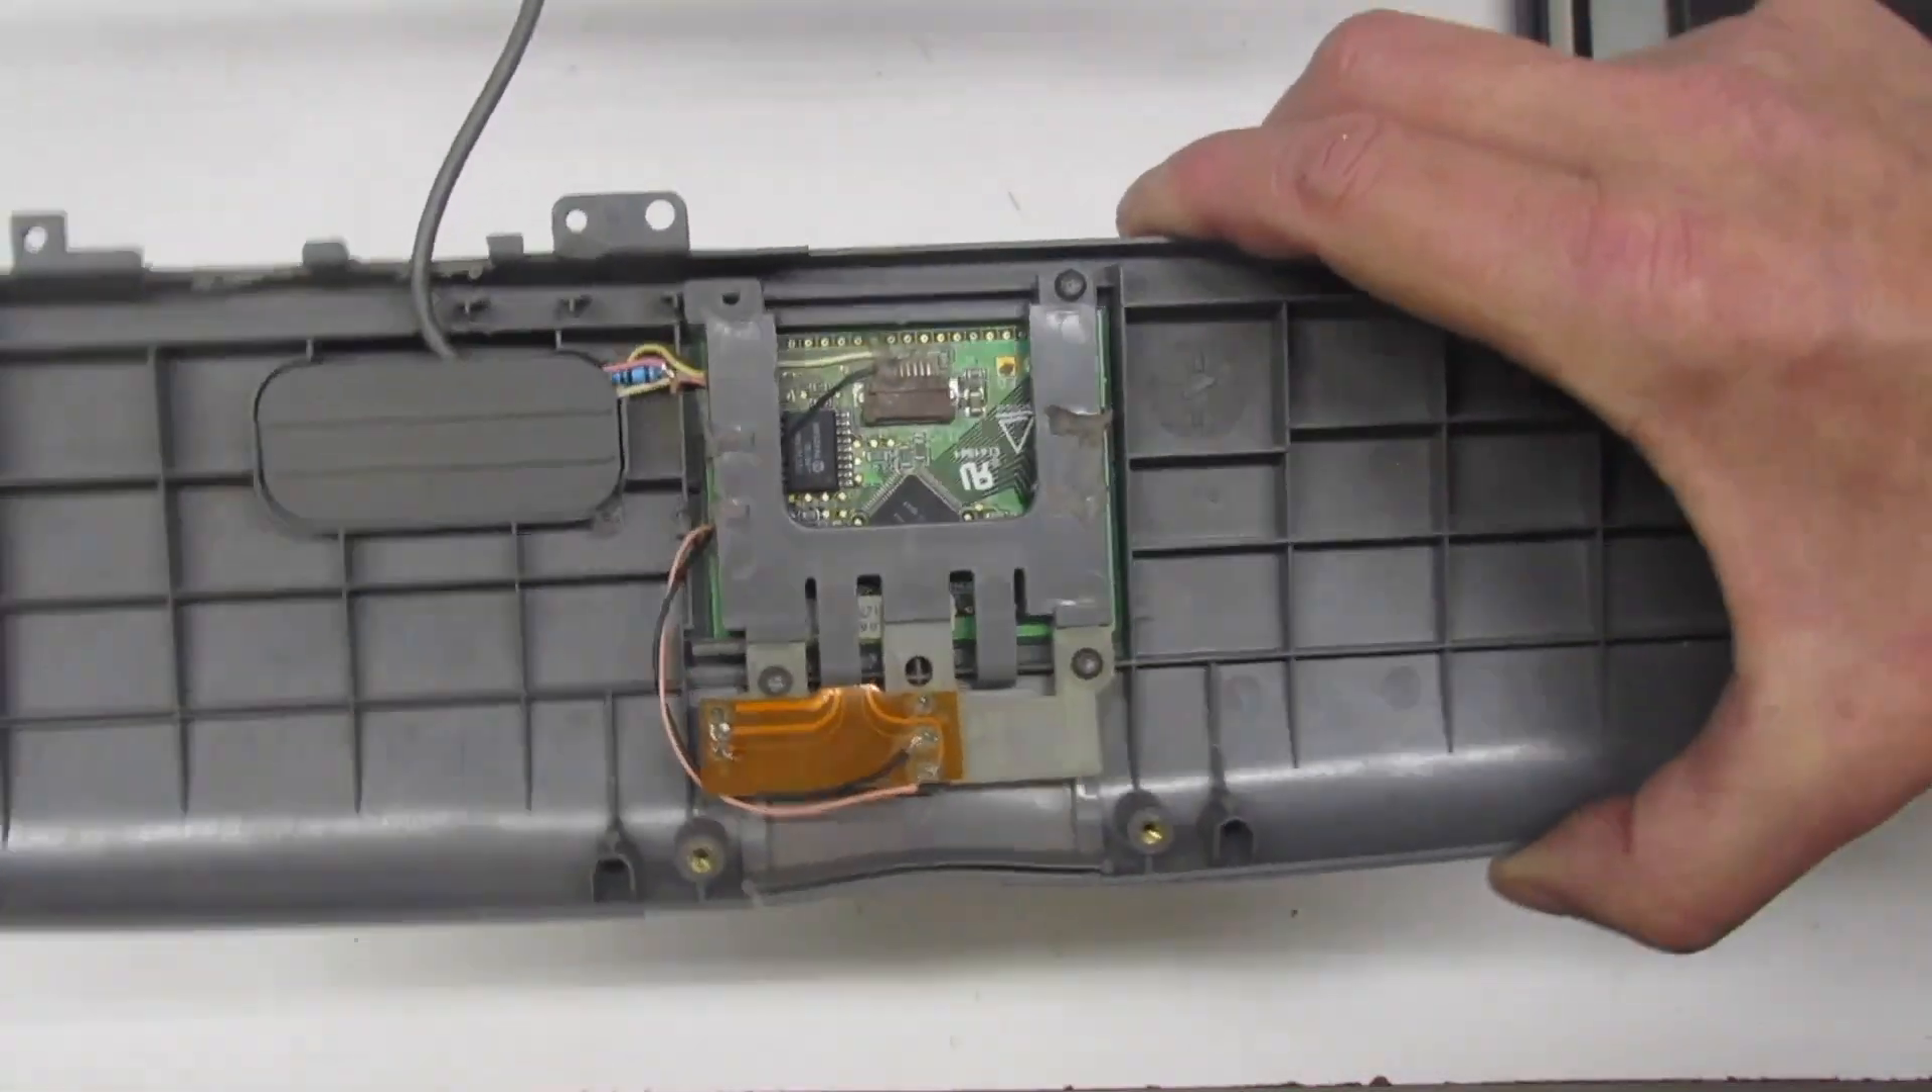Here is the trackpad ADB for the uh powerbook 520 I've got it installed.